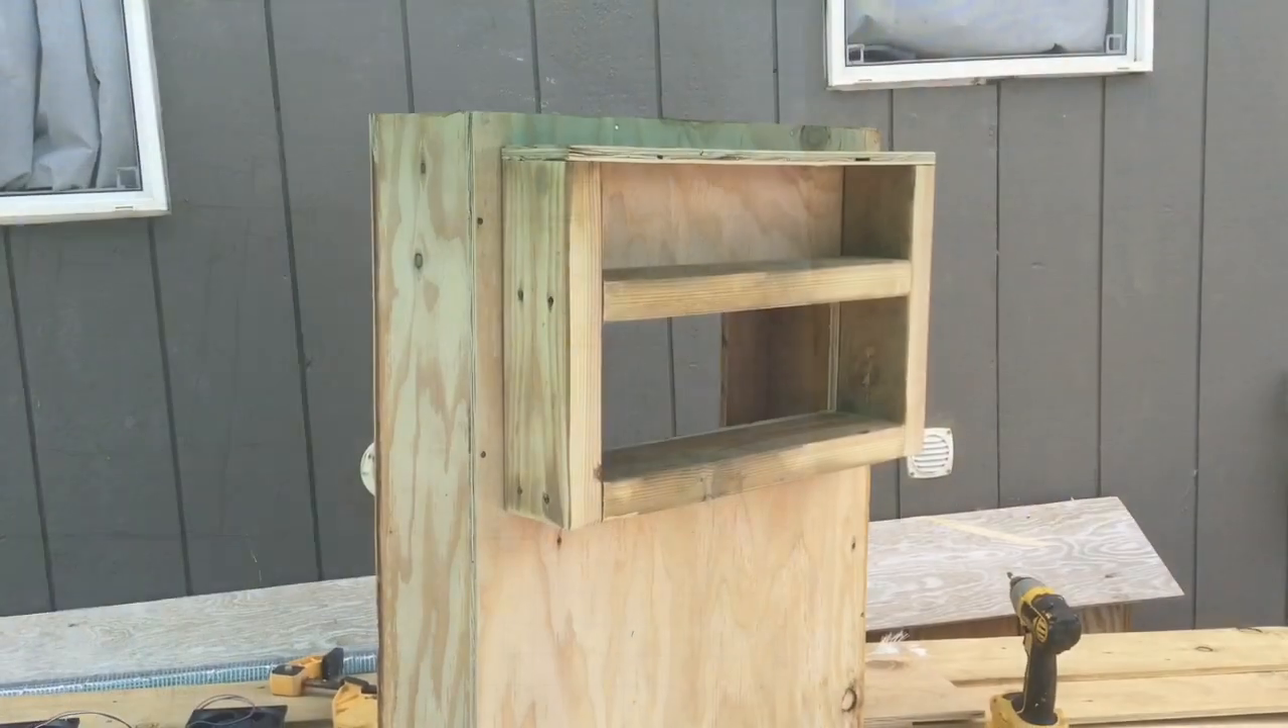So I built the front of the box that will go through the window.